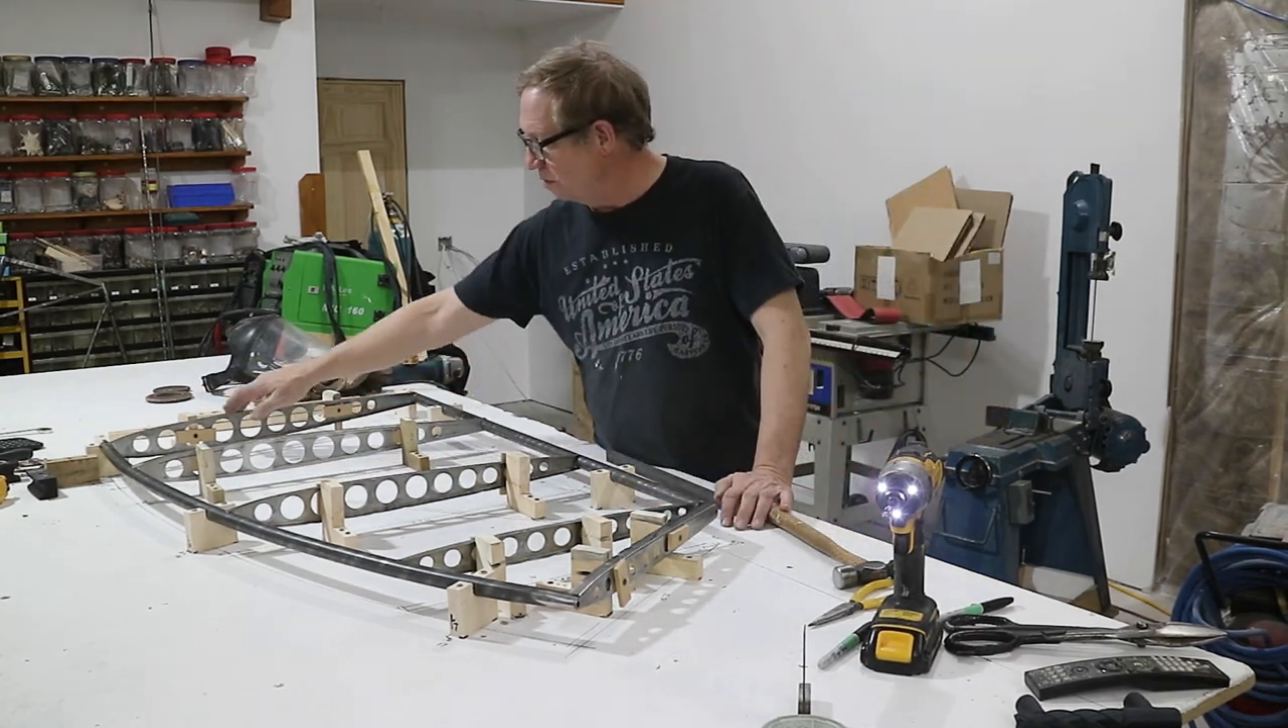There you go got all the ribs in they've all been fitted.